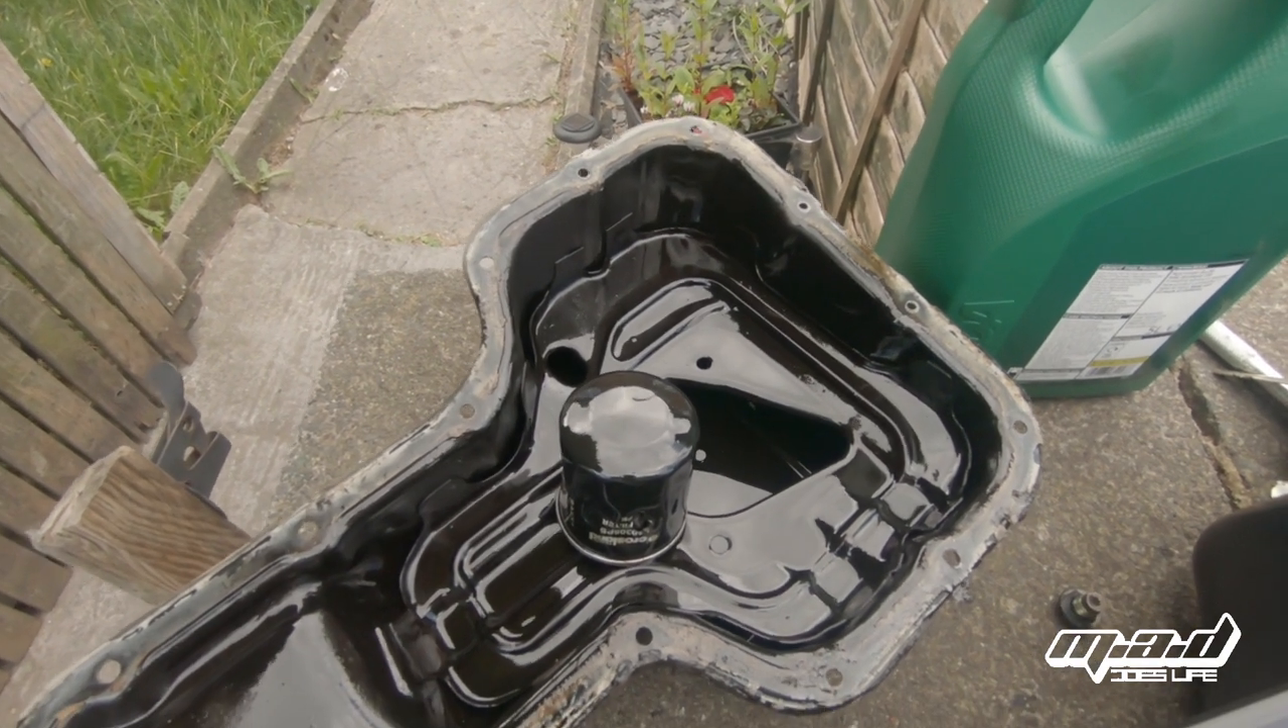Right so the old sump is off.